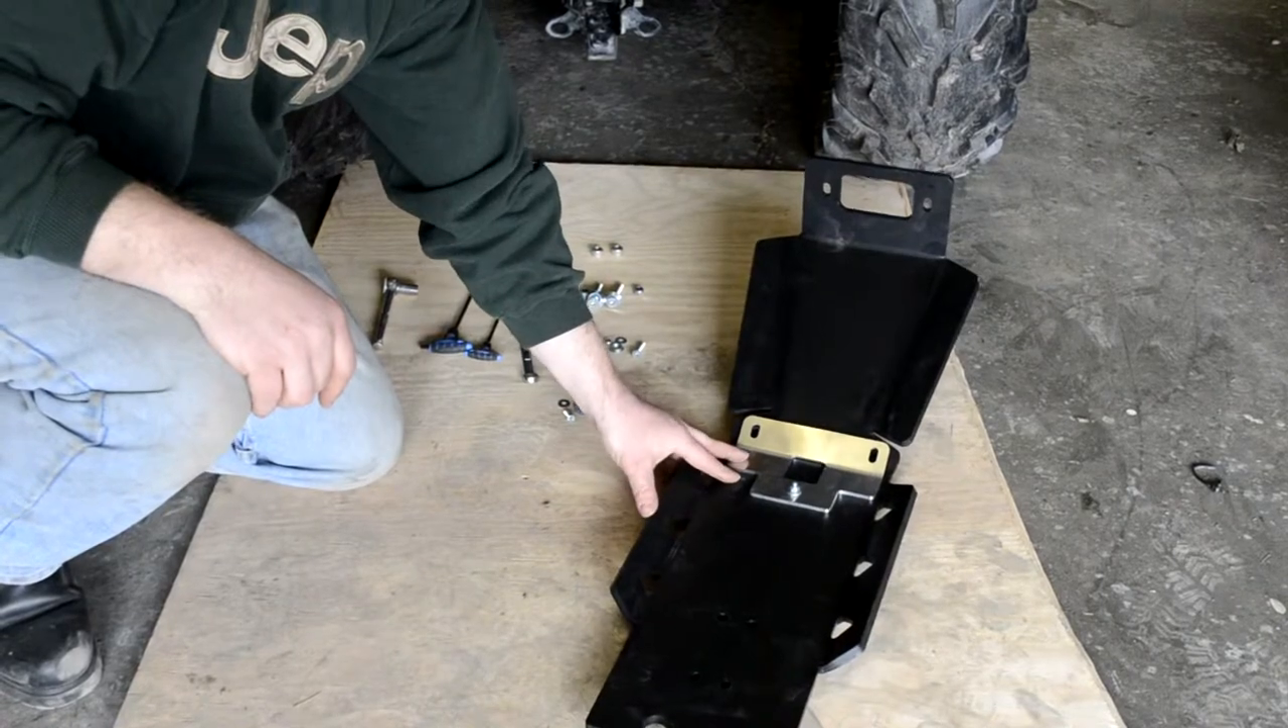Now that we have the front skid plate mounted with the aluminum reinforcing bracket, it's time to install it on the machine.